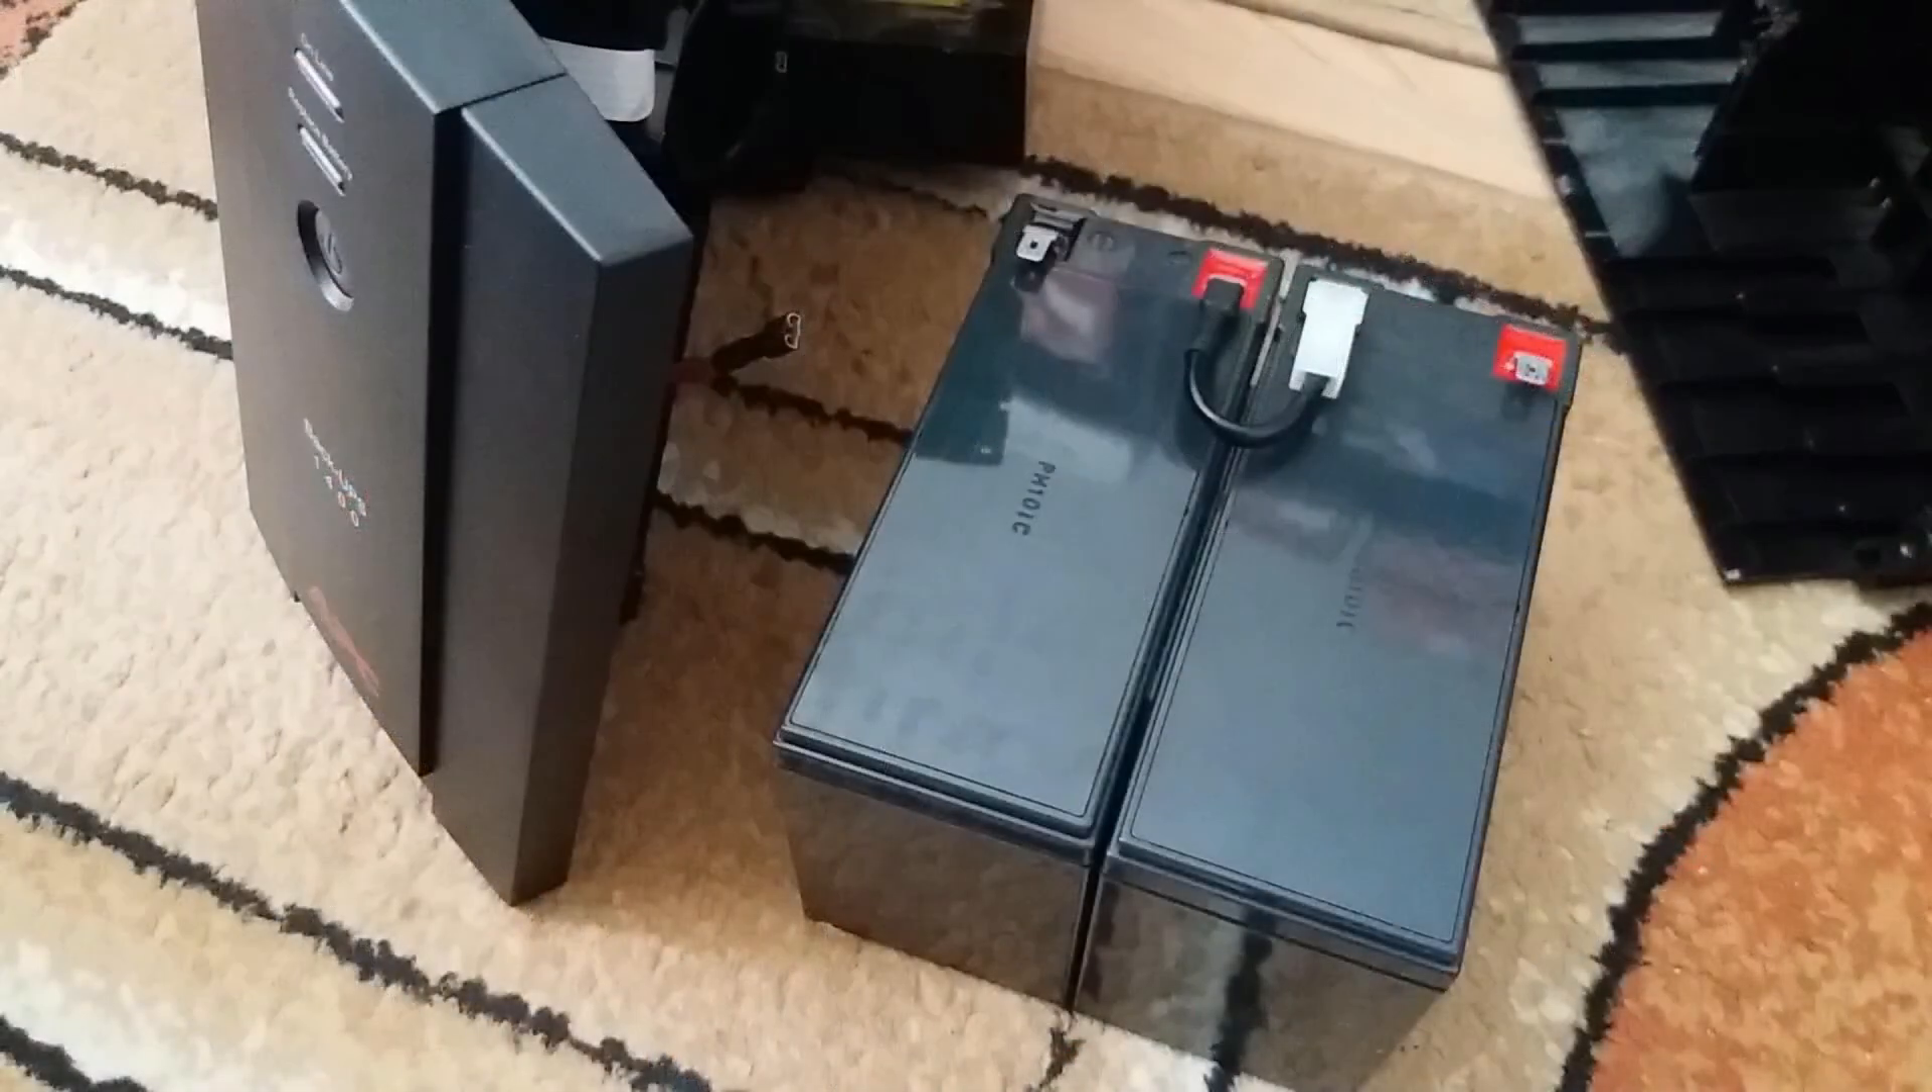The APC battery containing lead sulfate and sulfuric acid was removed.